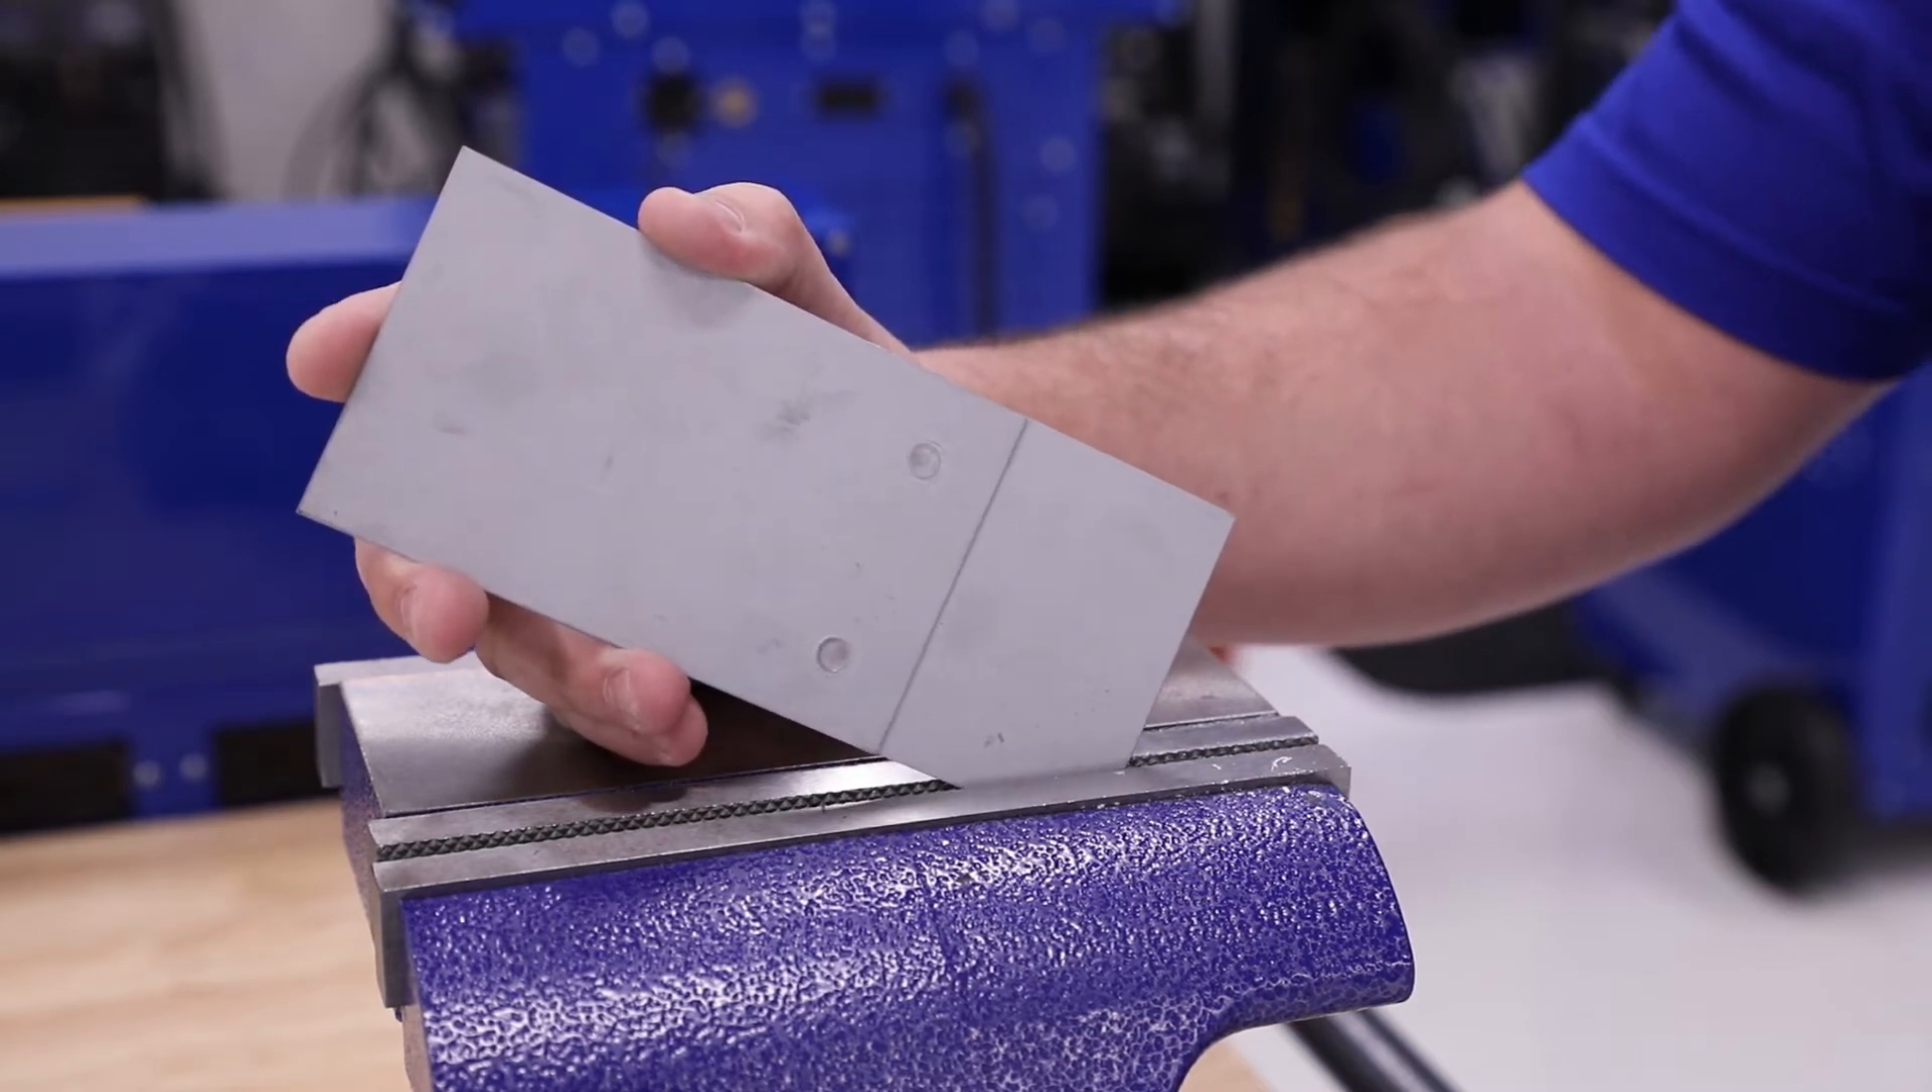So as you can see, I have two spot welds that I've completed here on an iCar coupon.